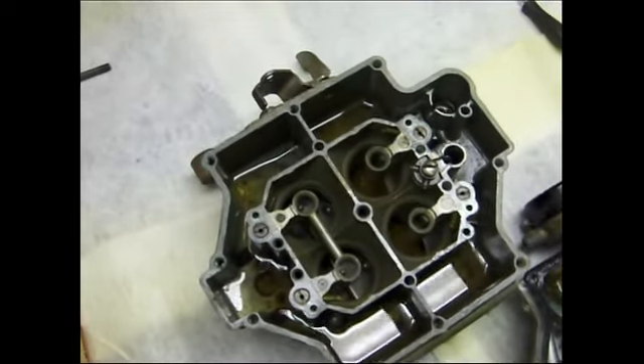So I'm going to go ahead and pull this top cover off. I've got the top cover off now, and like I say, I have rebuilt this carburetor before, but it was a long time ago and it sat on the shelf.